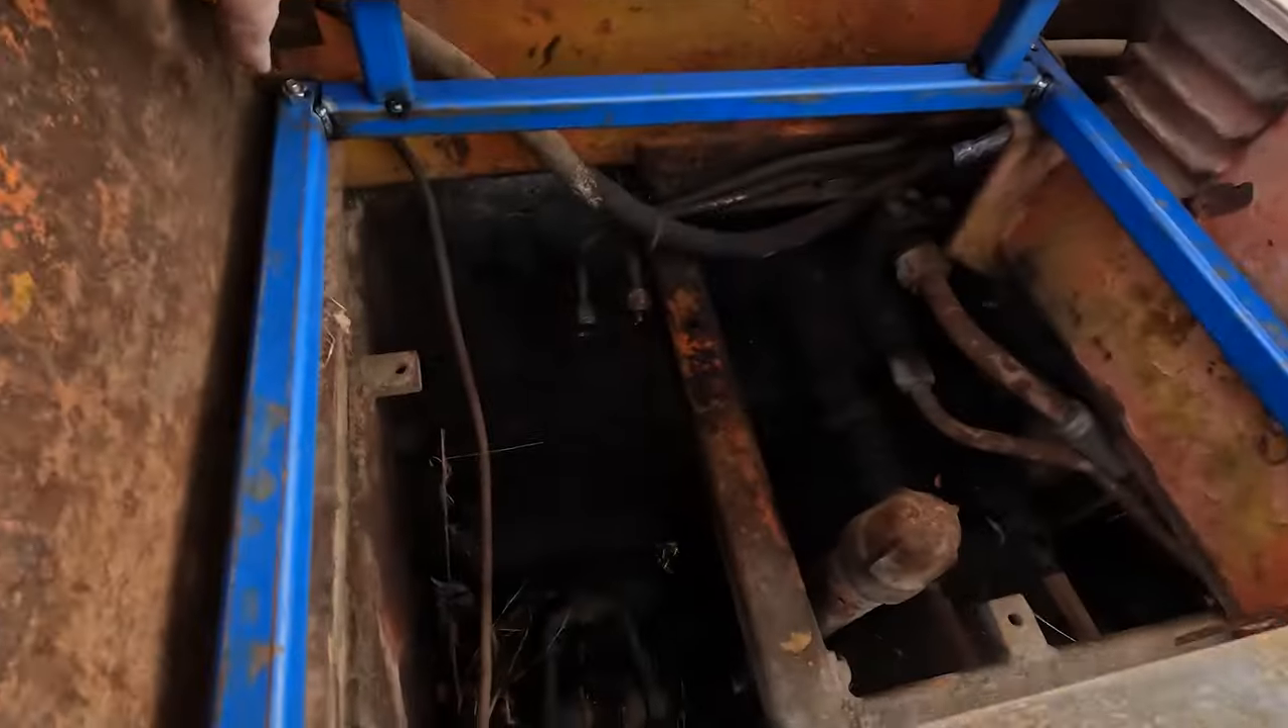So I've just been making this seat frame up to put the other seat in.